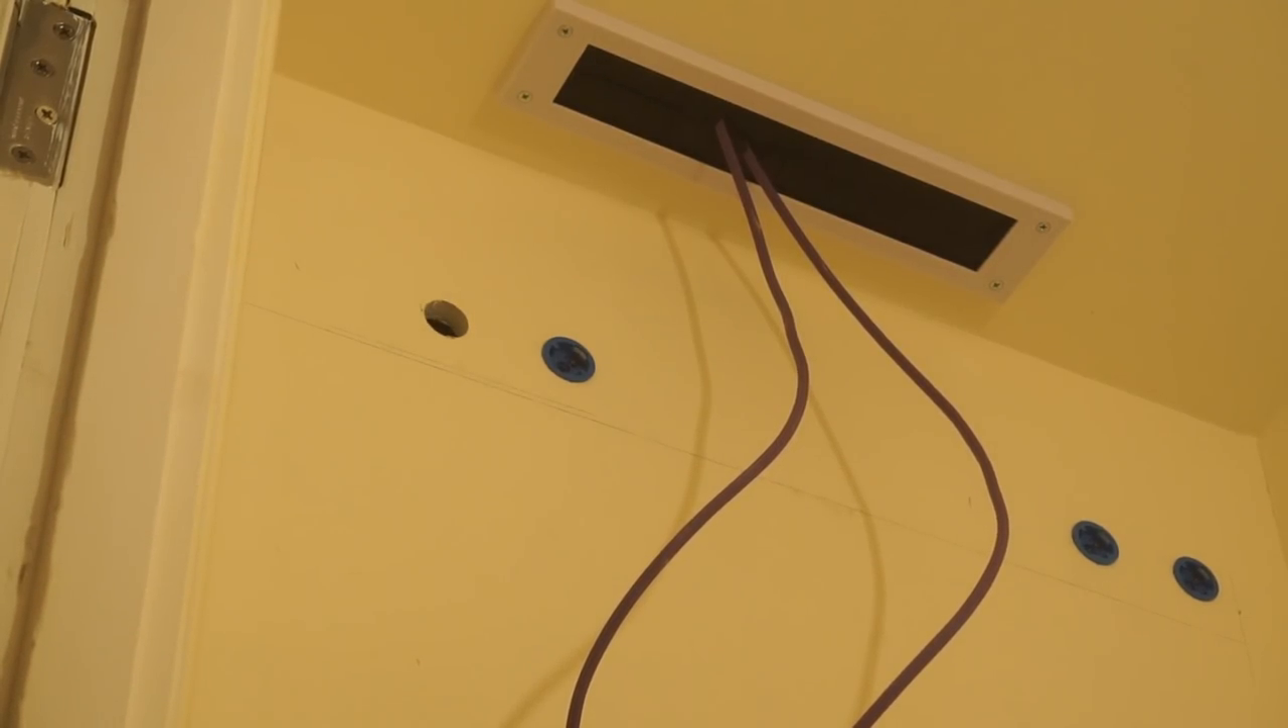Okay so as you can see here I've now mounted three out of the four fixings so there's two there, one there, then a final hole here to put the final fixing in.